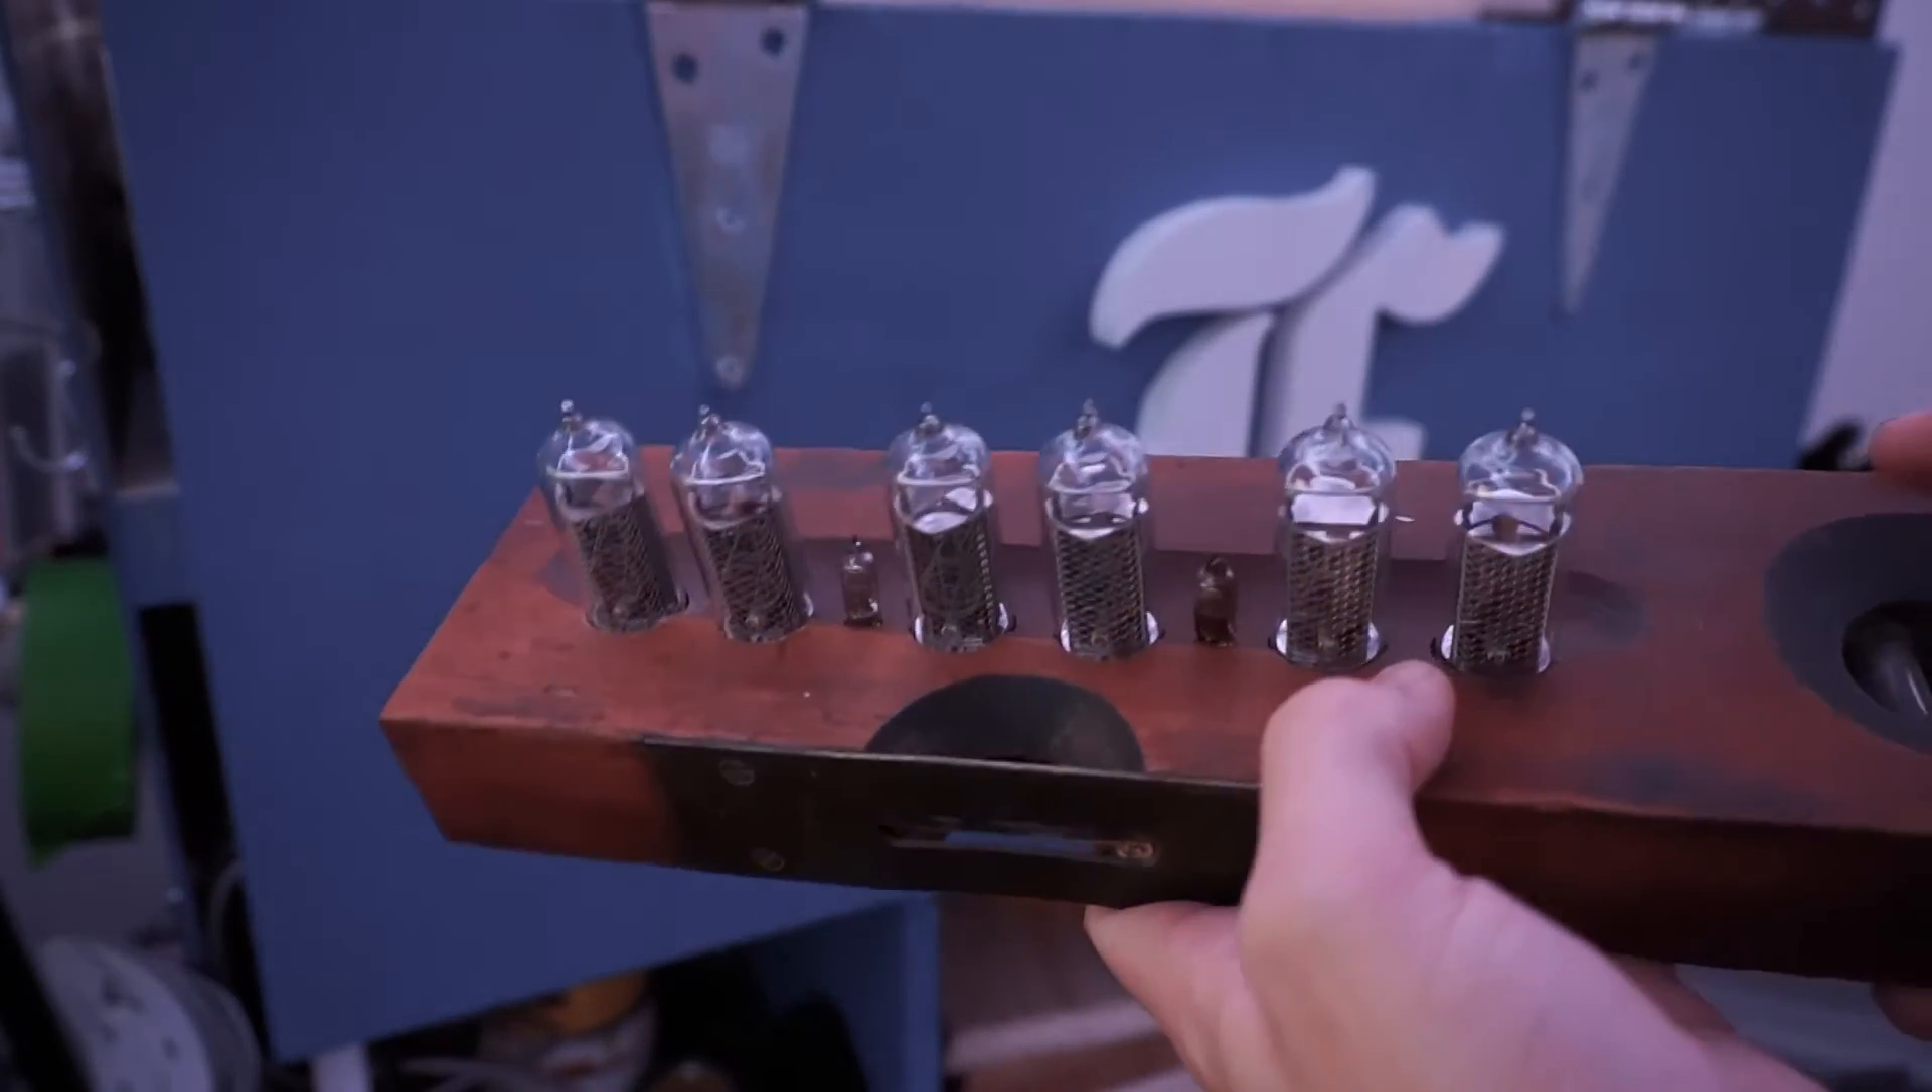After a couple of scary minutes of not having all the Nixie tubes line up, I was able to finally get it all snap in place, and I'm super excited.